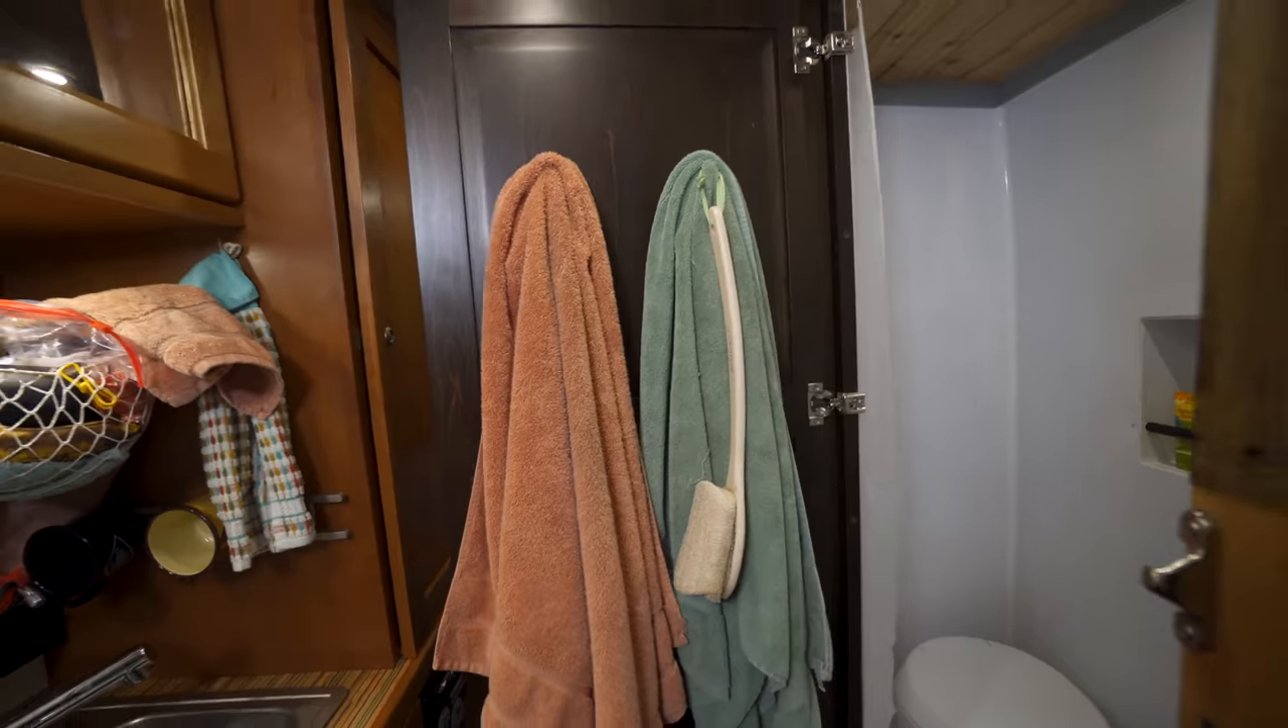Got the door back on. With my towels hanging and this weird back loofah thing.